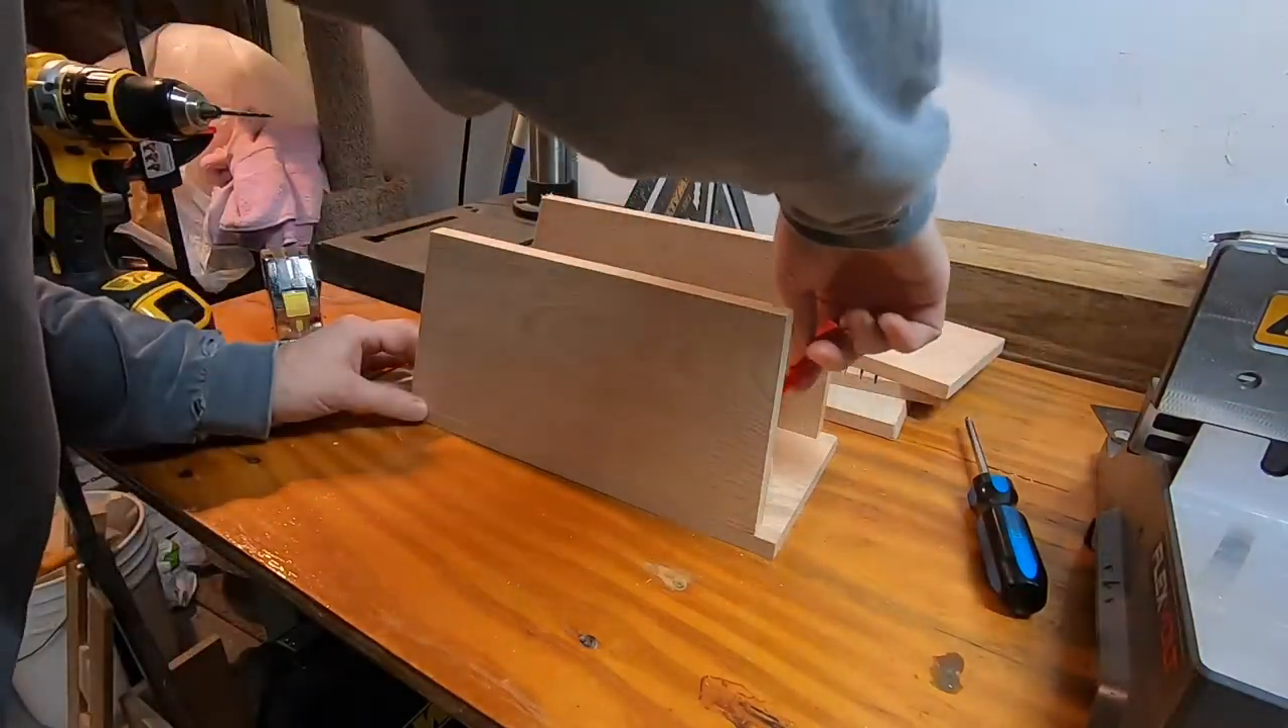This is the six pieces needed to create a birdhouse so now the only step left is to connect them together.